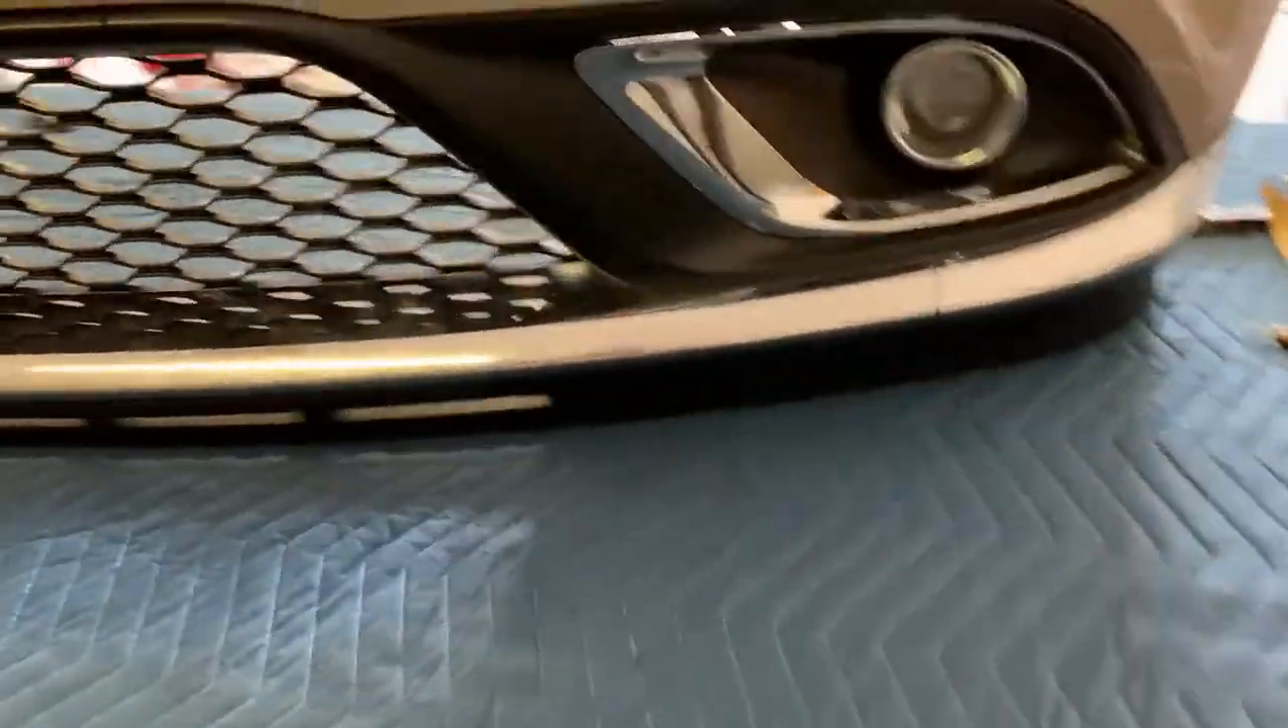Okay so we got the right grill insert finally put in here finally got it from the dealership.